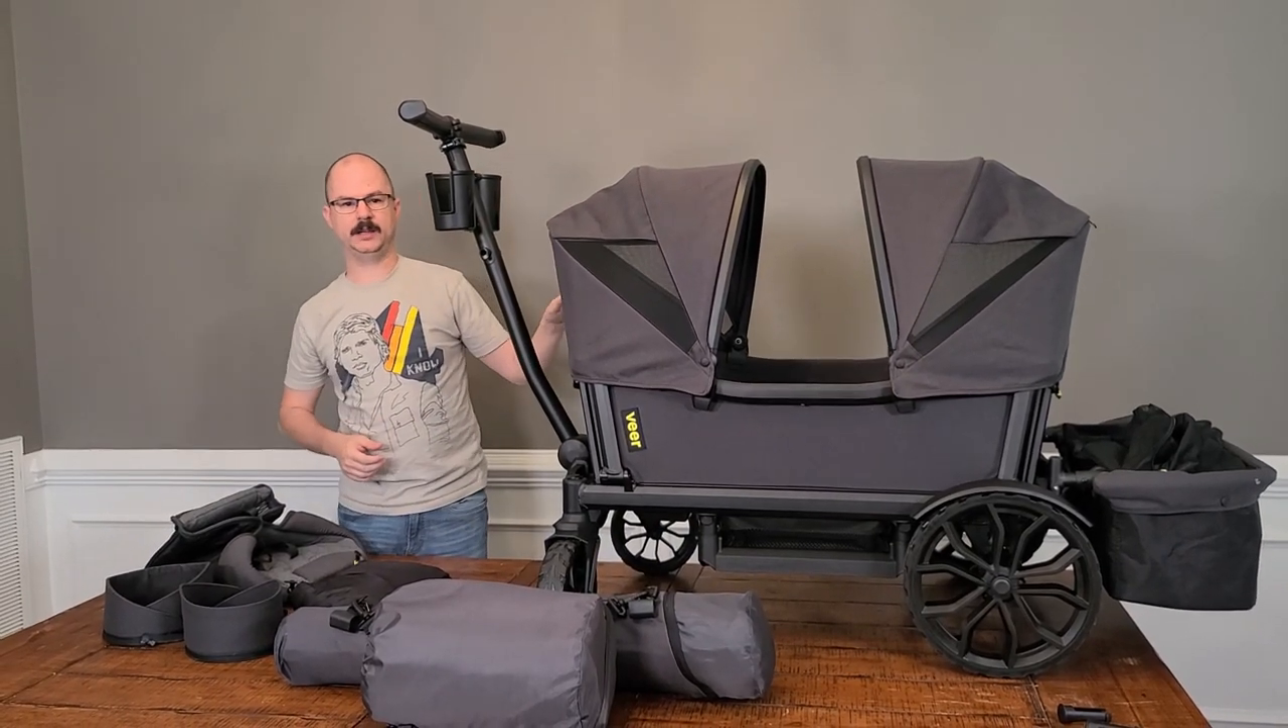So you can see with the dual canopies set up, they don't quite meet in the middle.